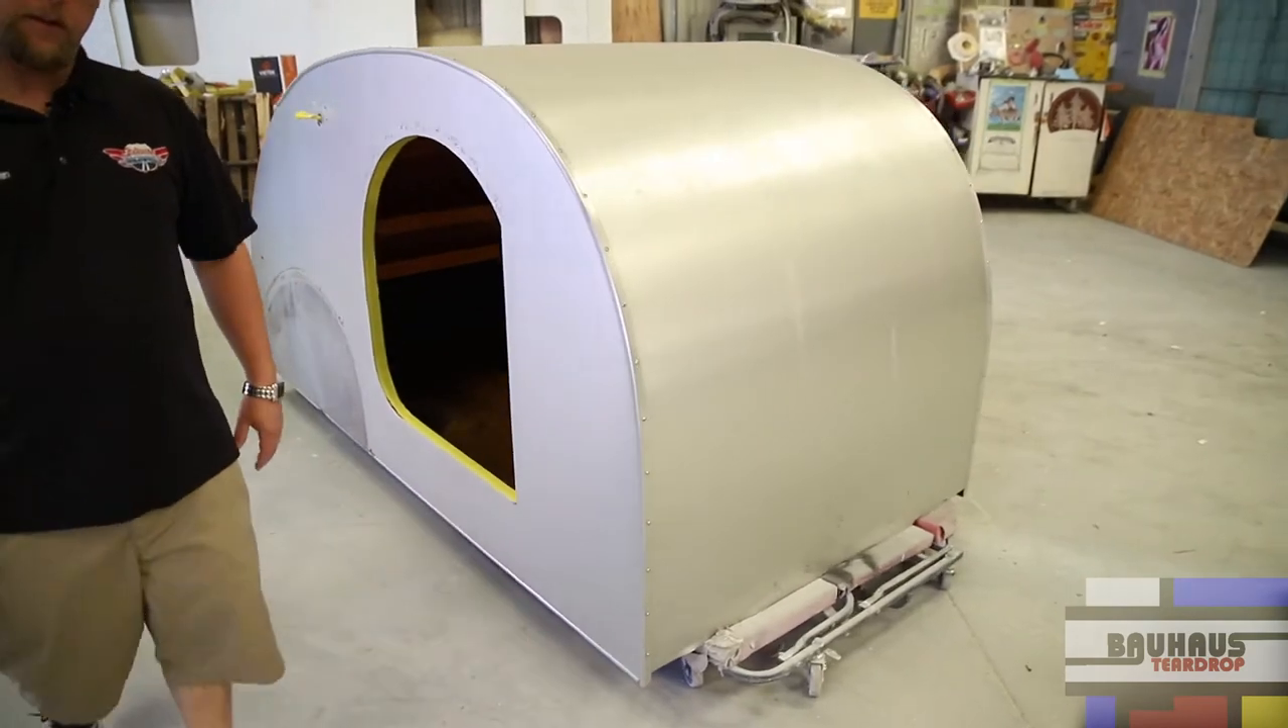Fenders have been removed, door's been removed.